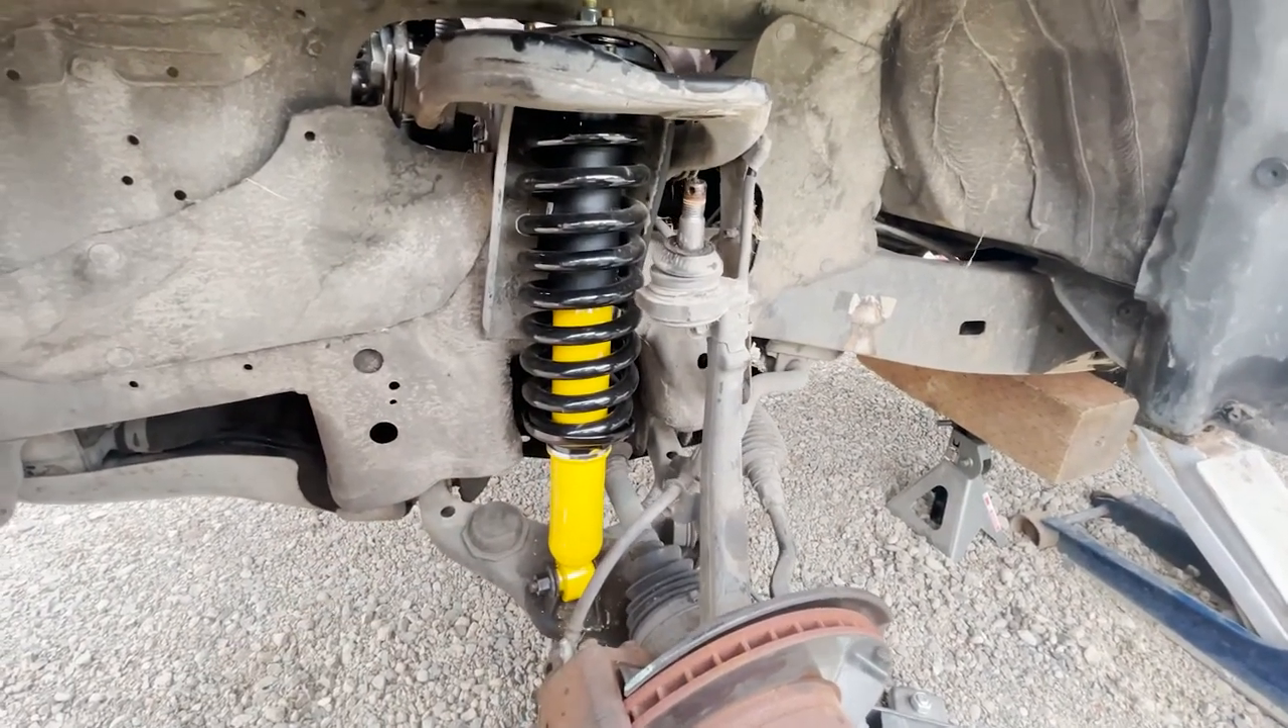All right so we got the driver's side strut in and took a little trial and error.